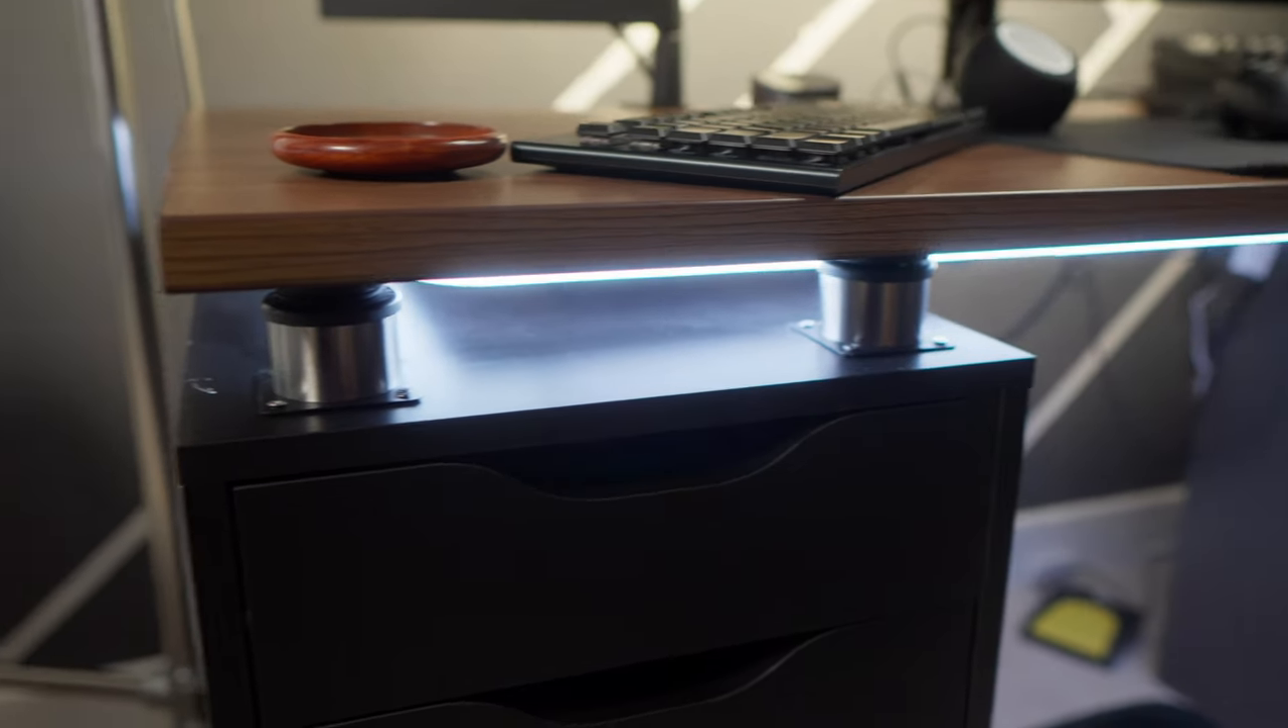The countertop is sitting on these furniture legs that I've got screwed in to the top of the Alex drawers.